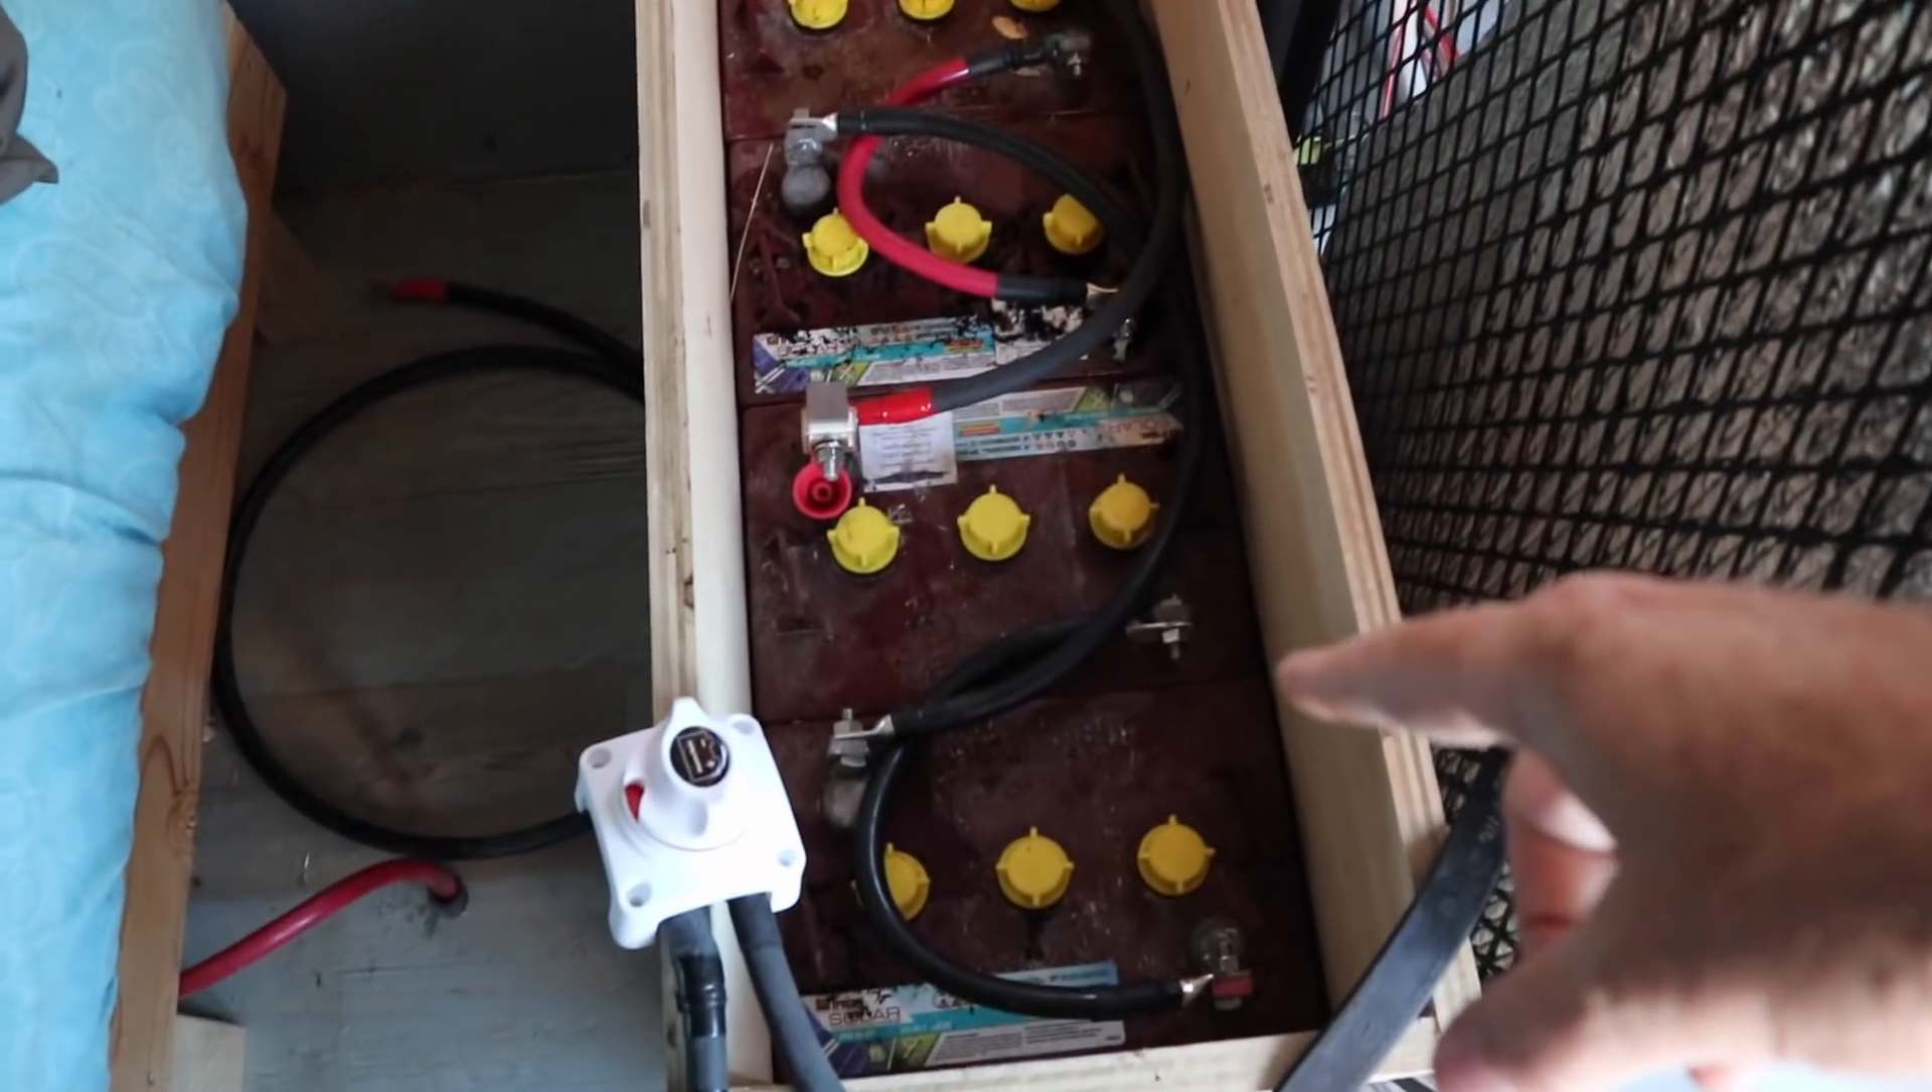You can see all the batteries are in place and wired all together.